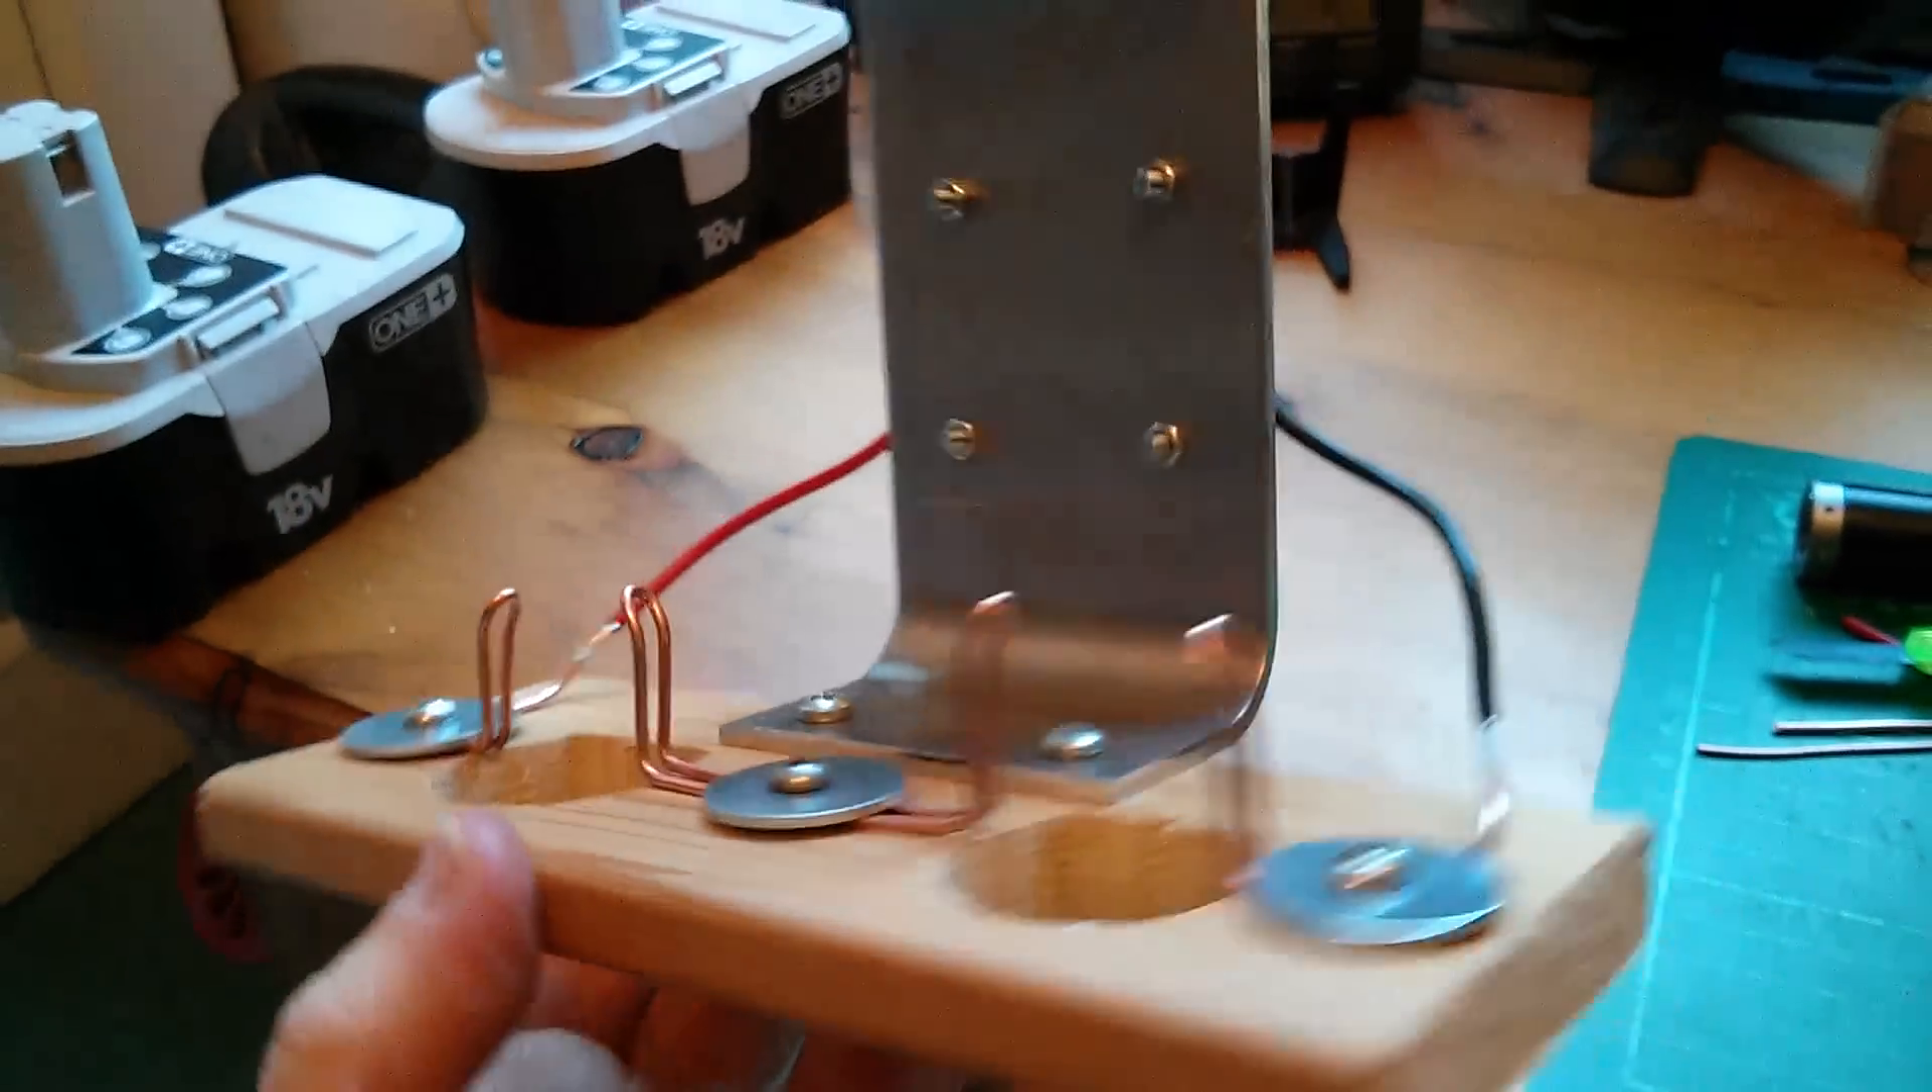You can see I've used the copper wire there to make battery connections.